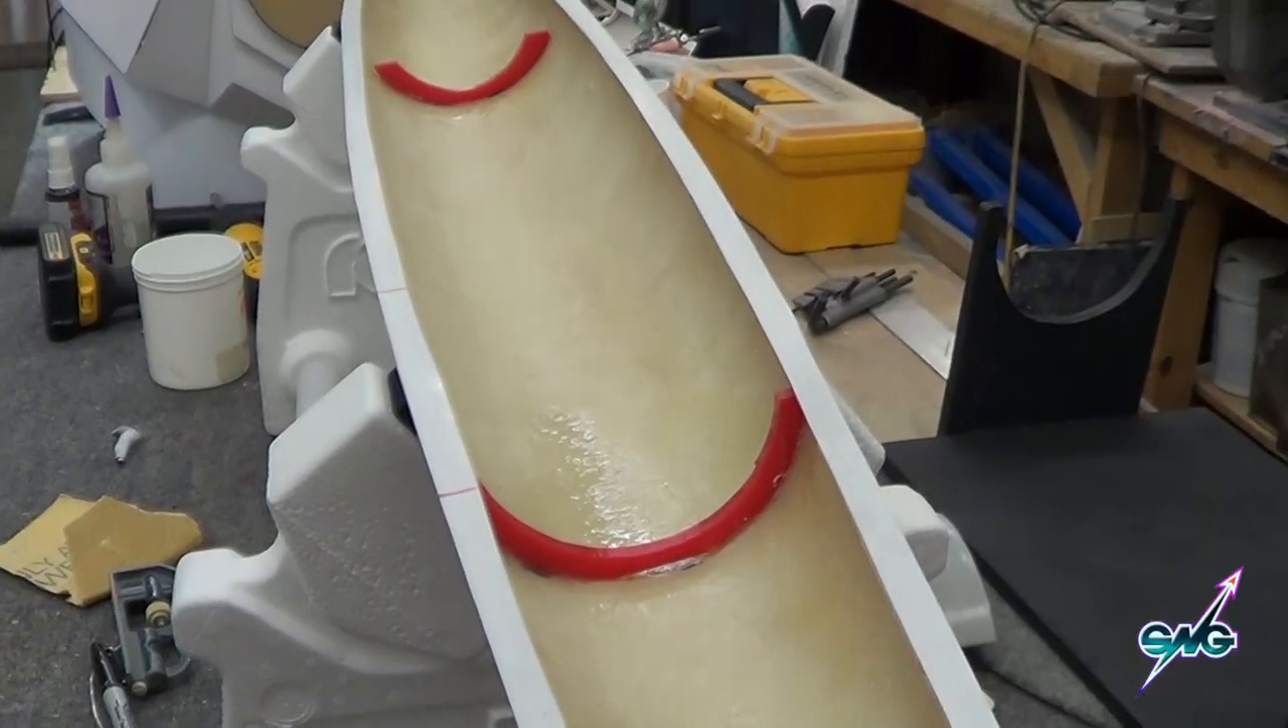Okay both bulkheads are in I just used ca and some kicker and I'm telling you those things are in there so strong I don't need epoxy.